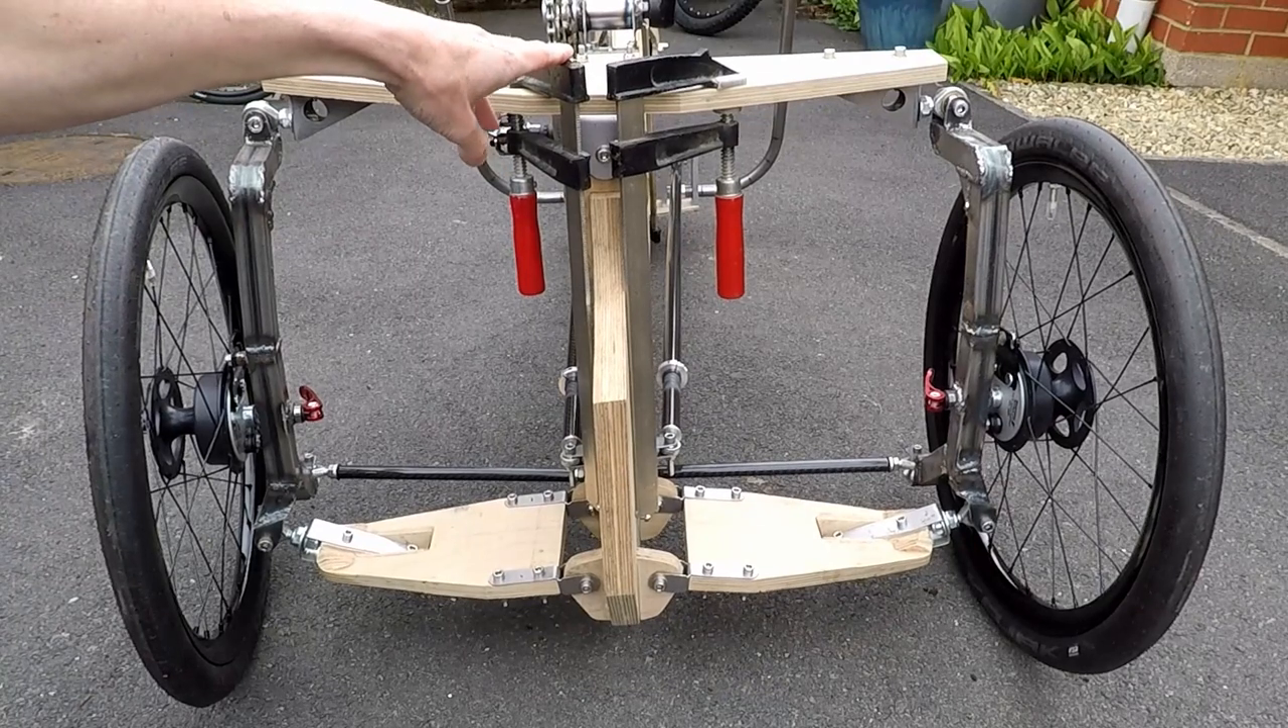At the moment I've got these two clamps in place to prevent the tilting from working, so I'll just take those off and show you how it works.